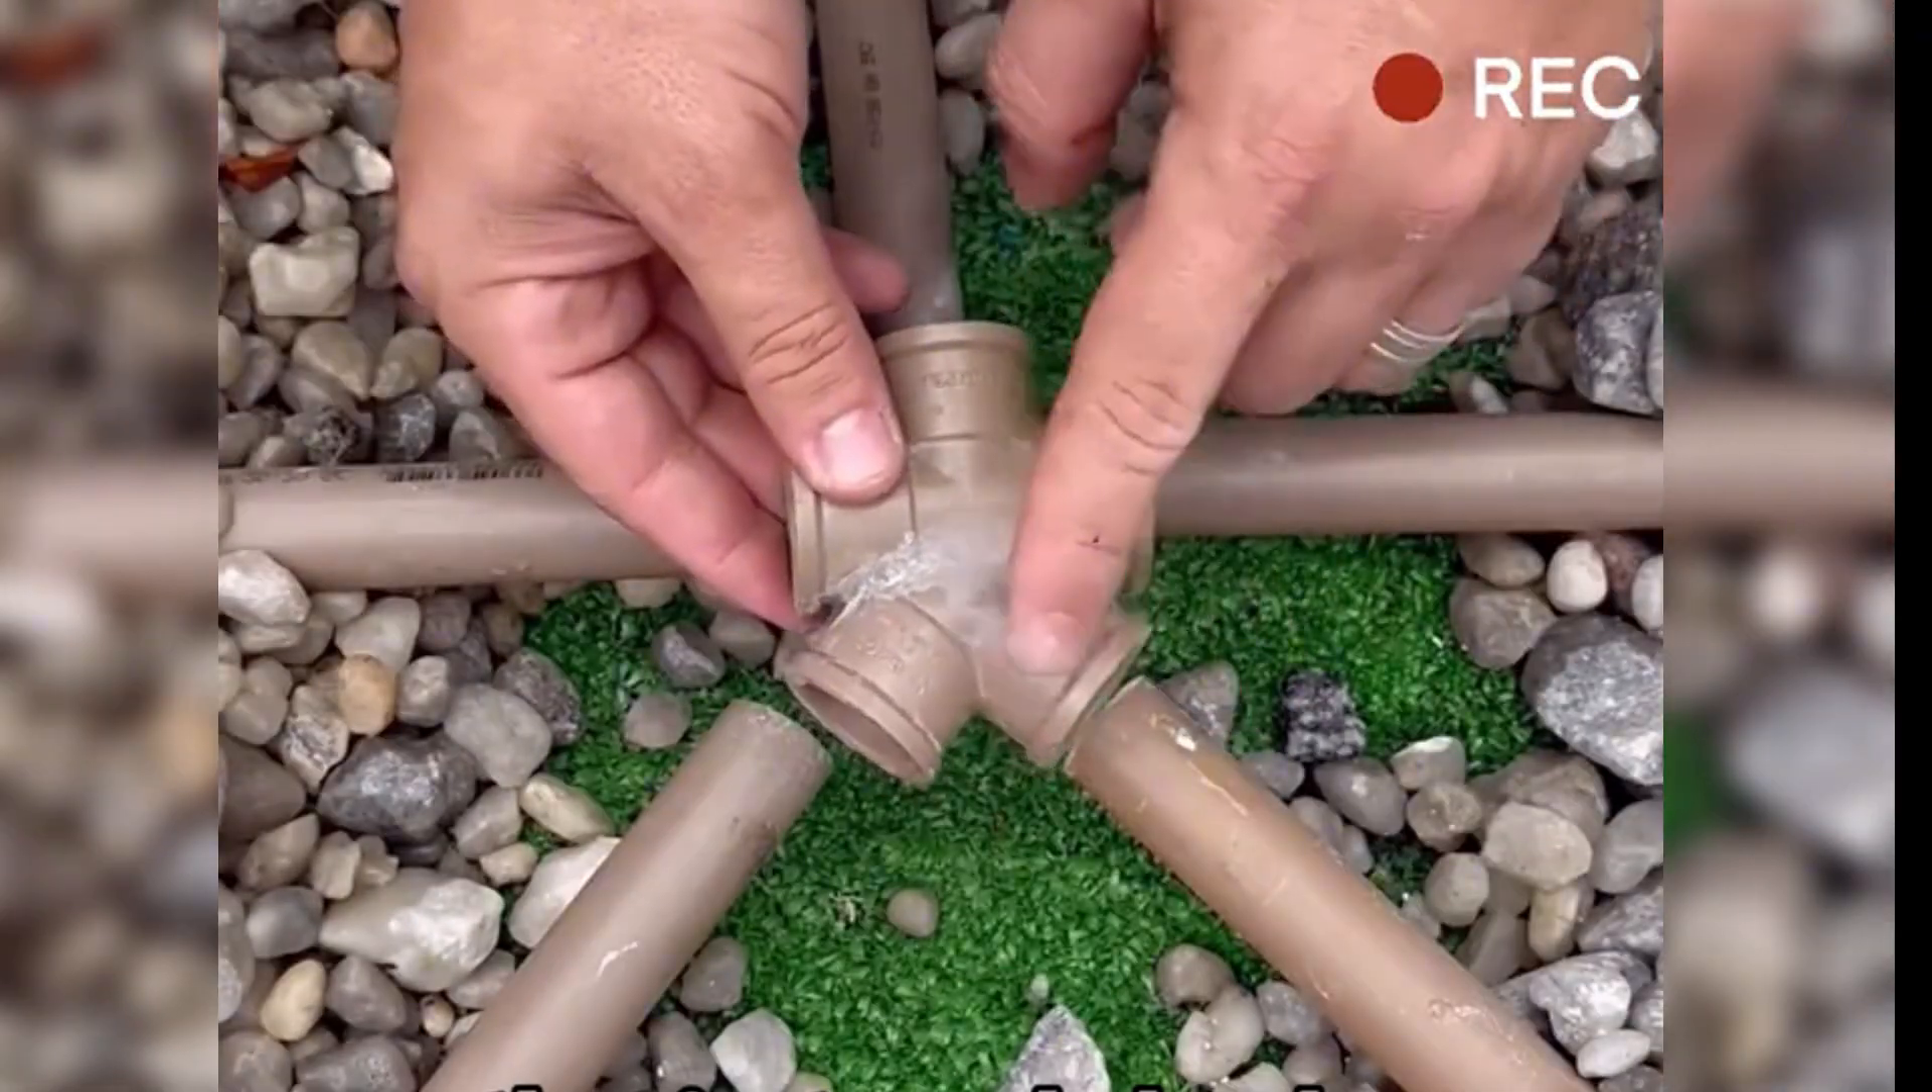He crafted a five -way fitting that just needed to be connected to the five pipes.